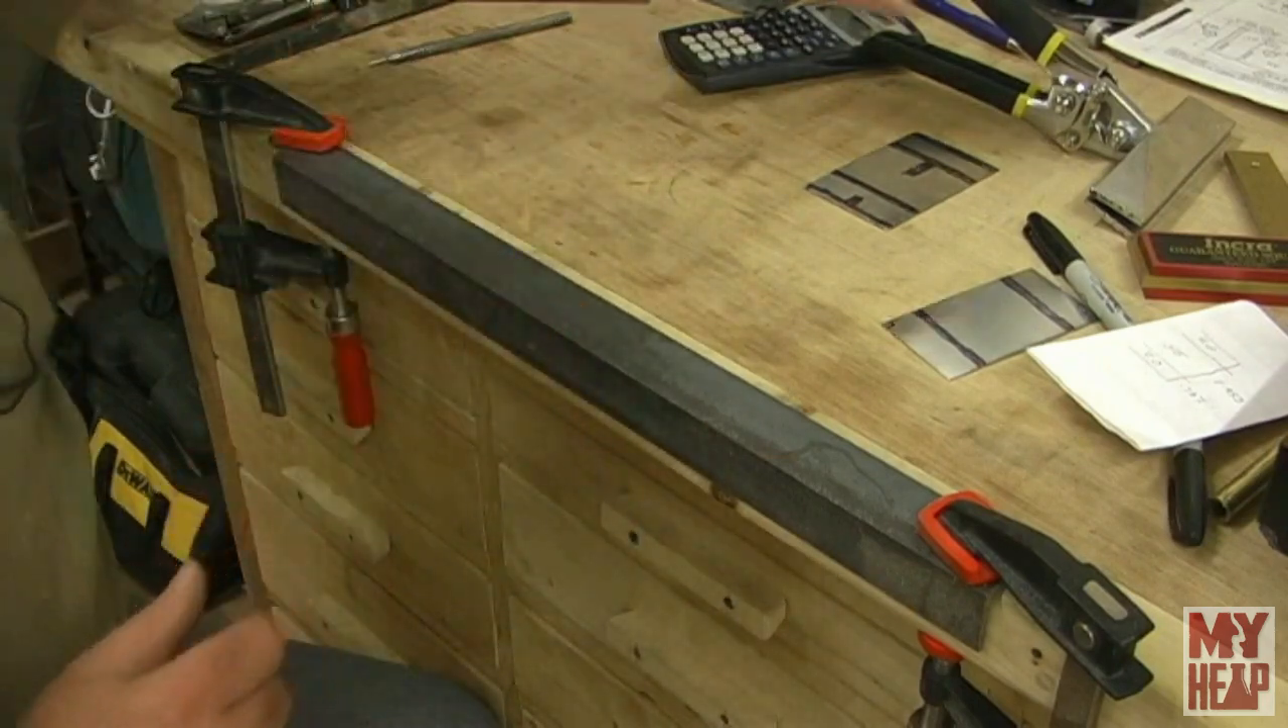Okay so I've clamped a piece of angle iron here on the front of the bench give me a hard stop to bump these pliers up against when I go to to bend.